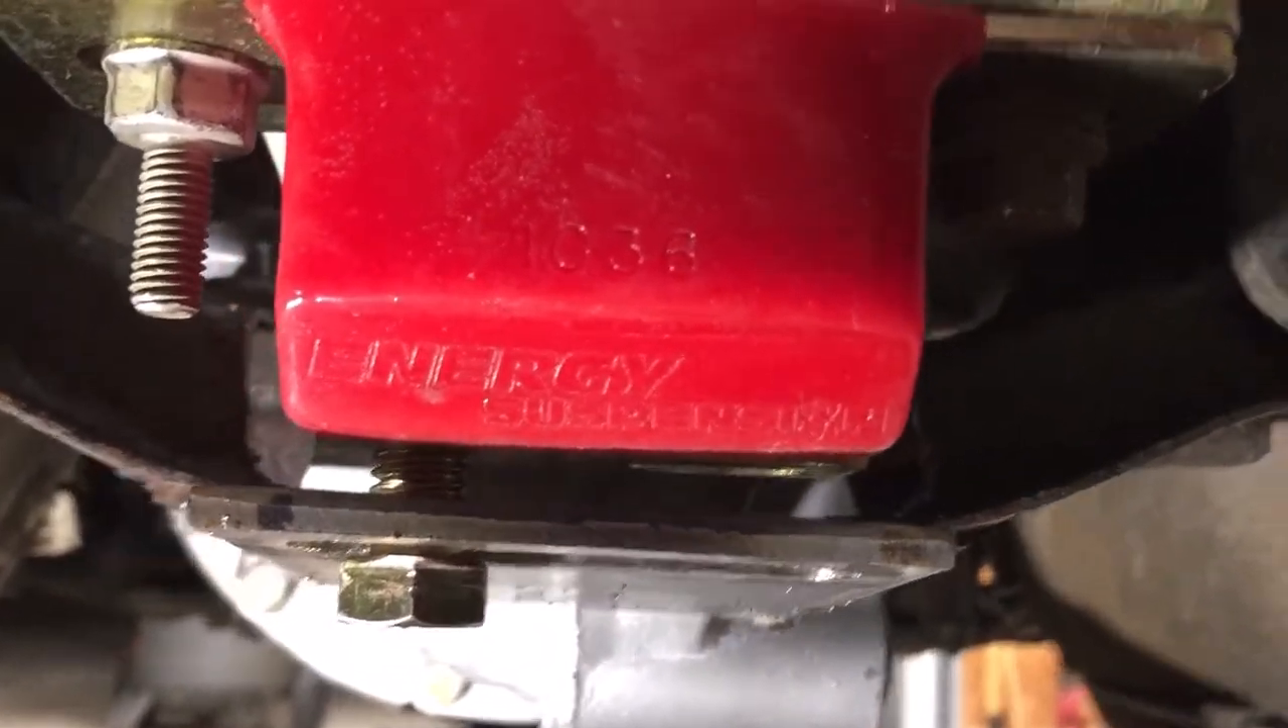We're definitely going to have to run some spacers in between that plate right there to take up that gap.